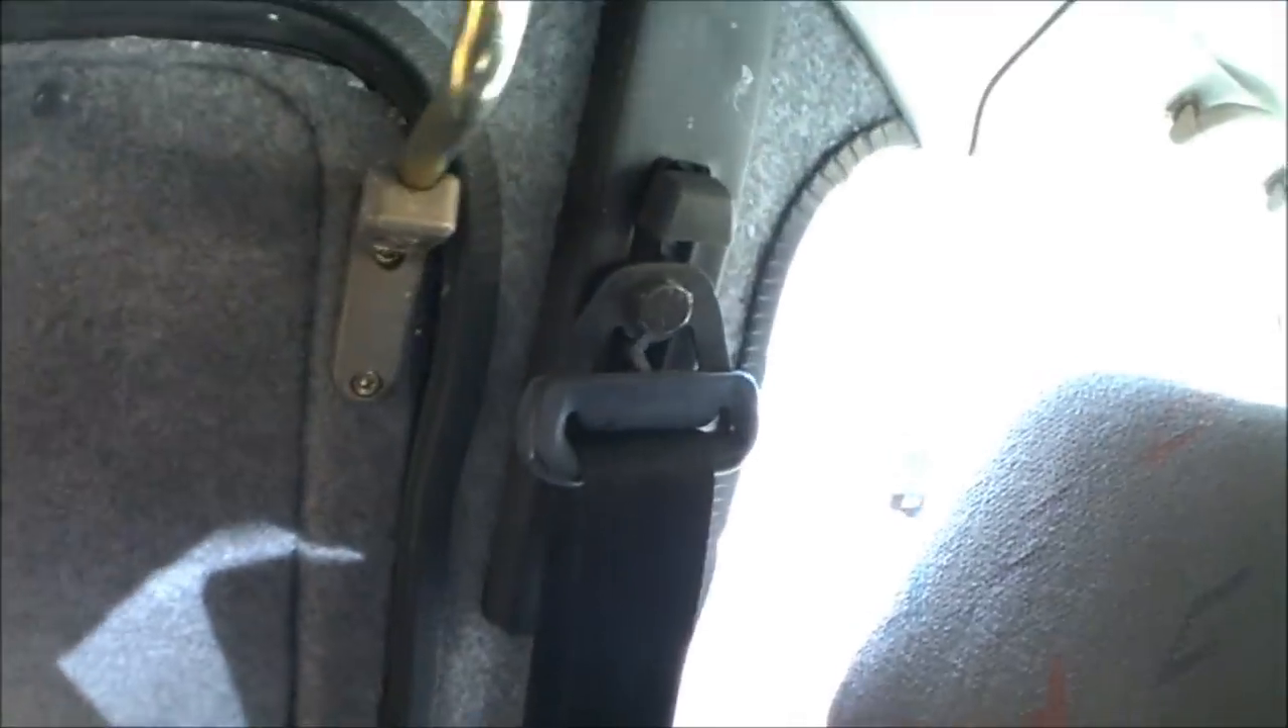There we go, that's all the pillar, completely carpeted with all of the seatbelt stuff back on. It's just a little bit of overspray that I'll just wipe straight off from the glue, but other than that, I'd say it's a nice and neat finish going all the way down either side.